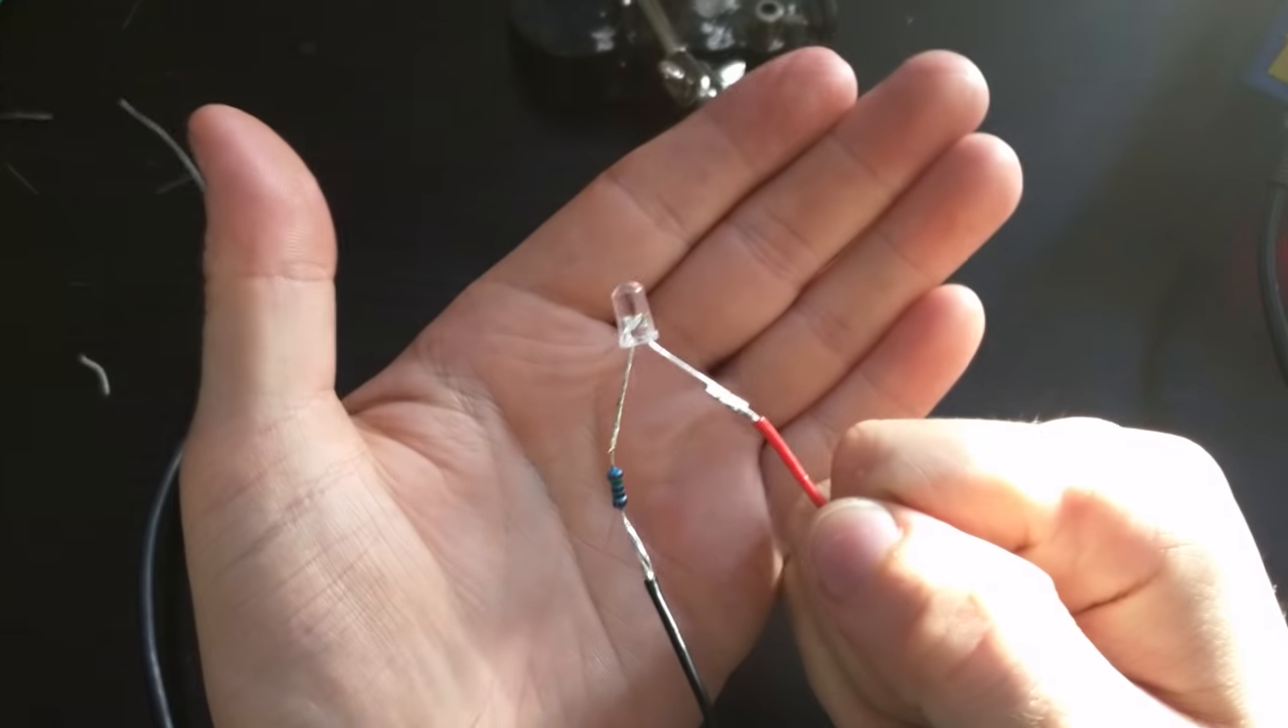That's our LED now, soldered together.